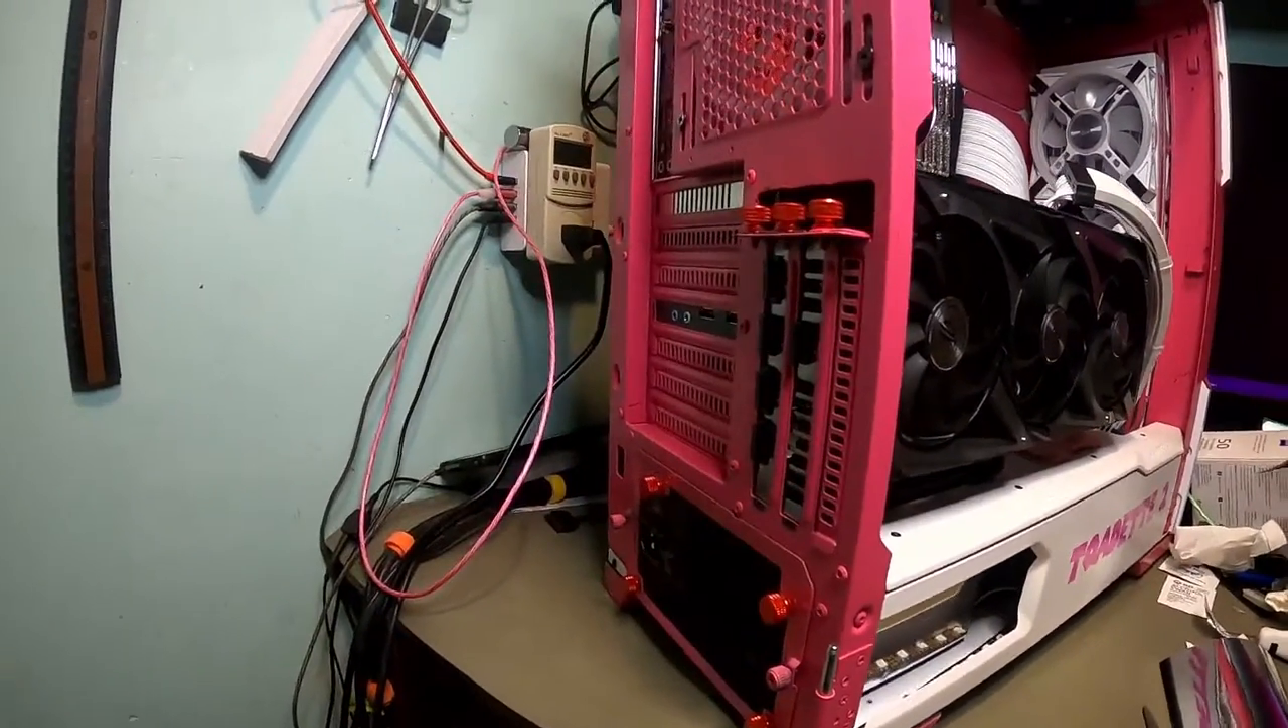Uh, as you can see, I've got the video card in now.